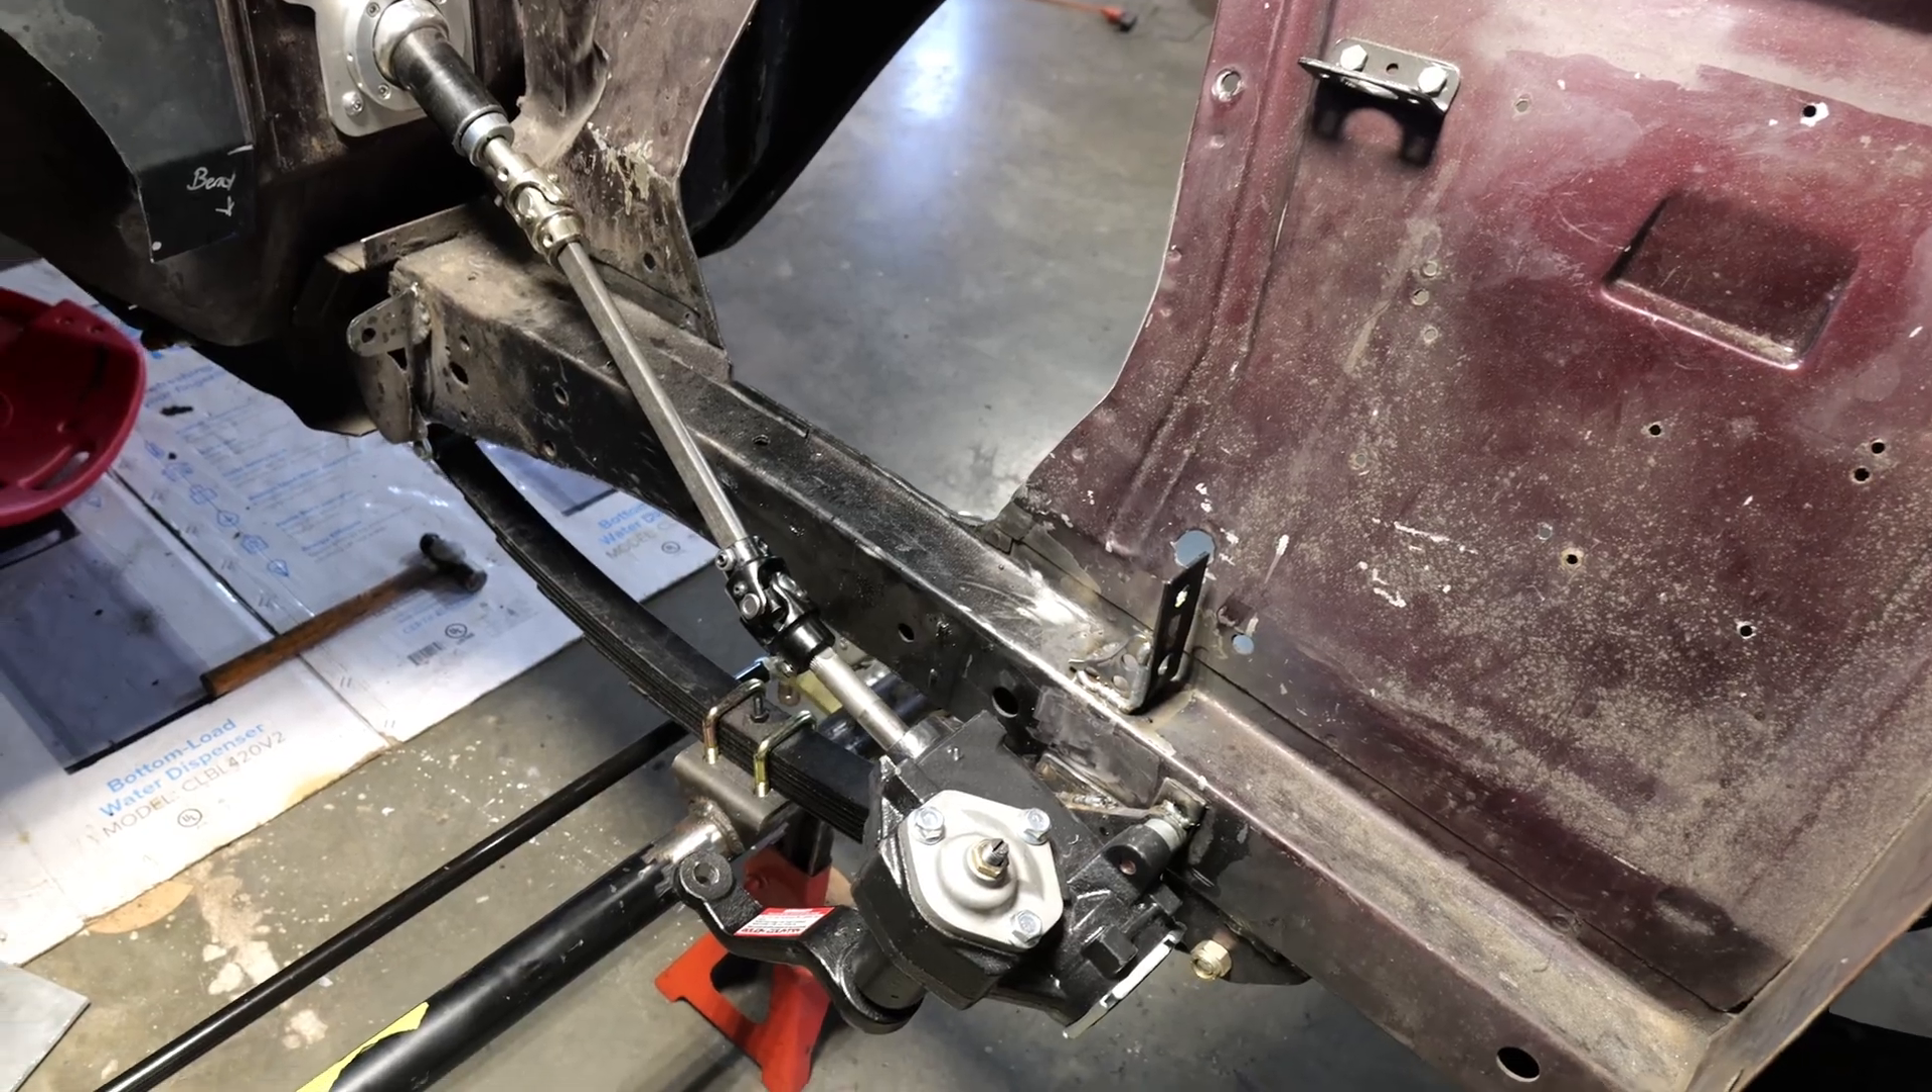But as you can see, I already have my general steering box setup put in here.